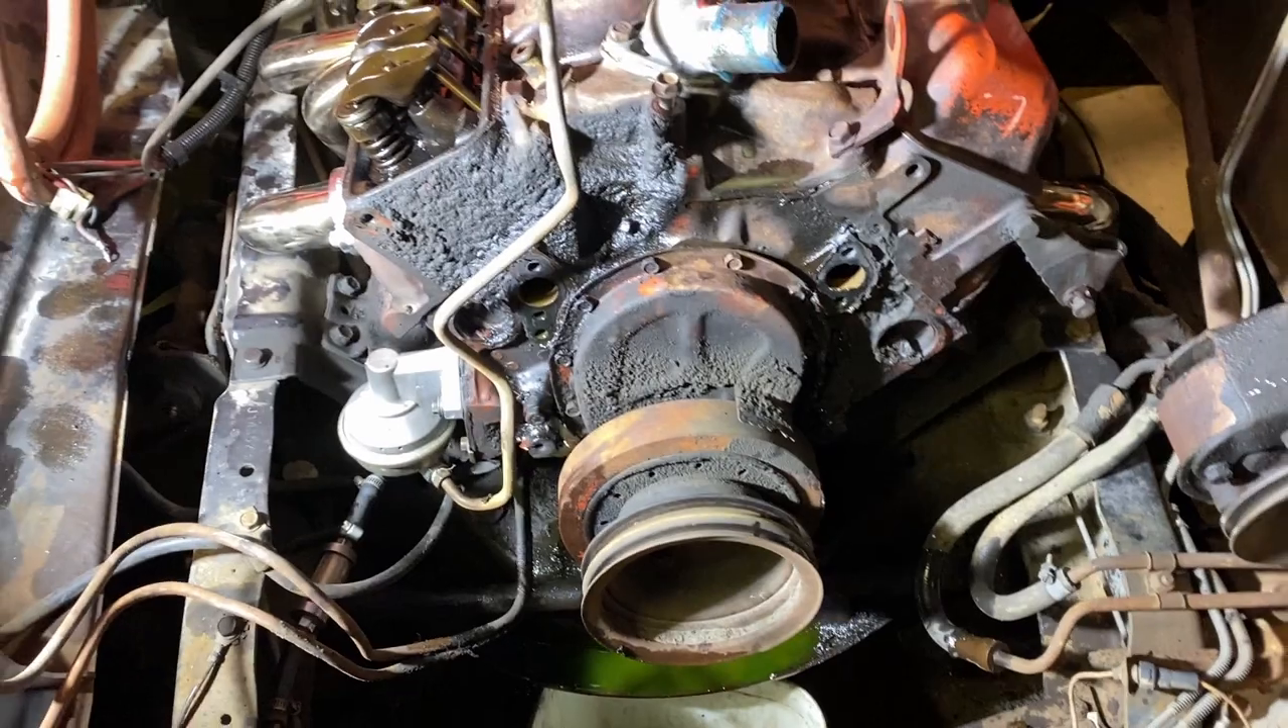All the front accessories are off except for the pulley and the uh the harmonic balancer.